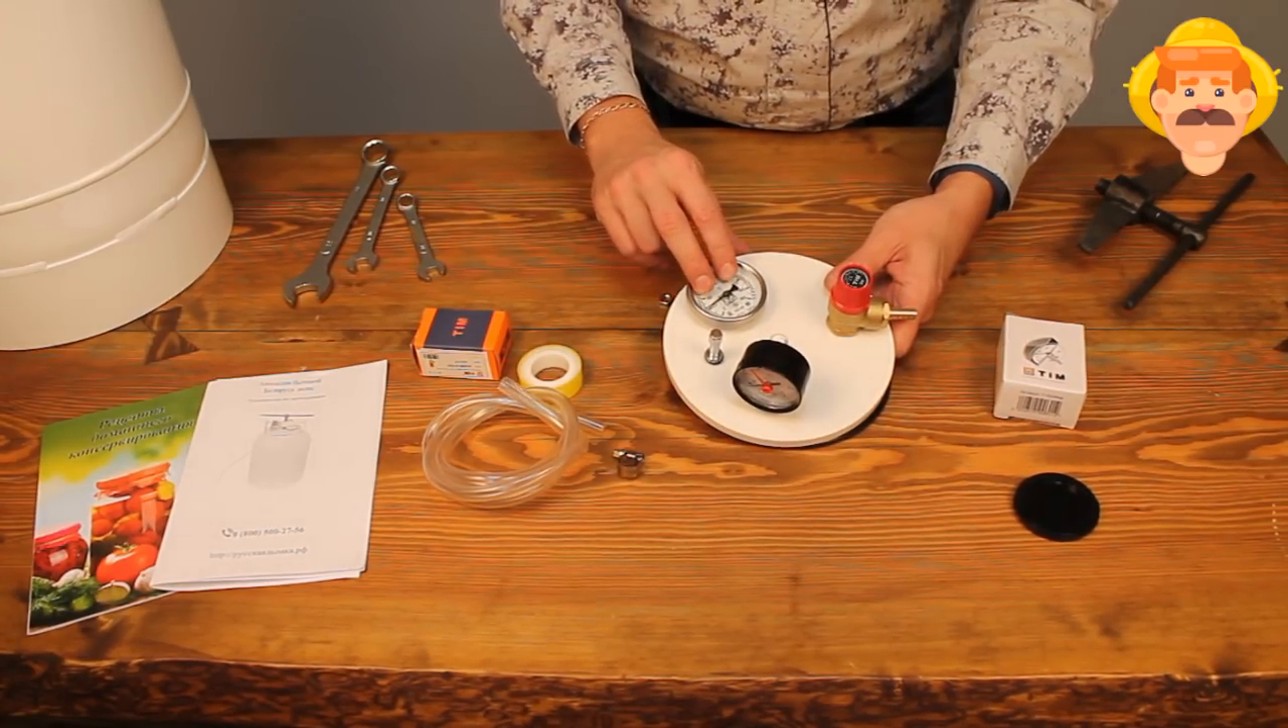Вот таким вот образом выглядит крышка в собранном варианте.